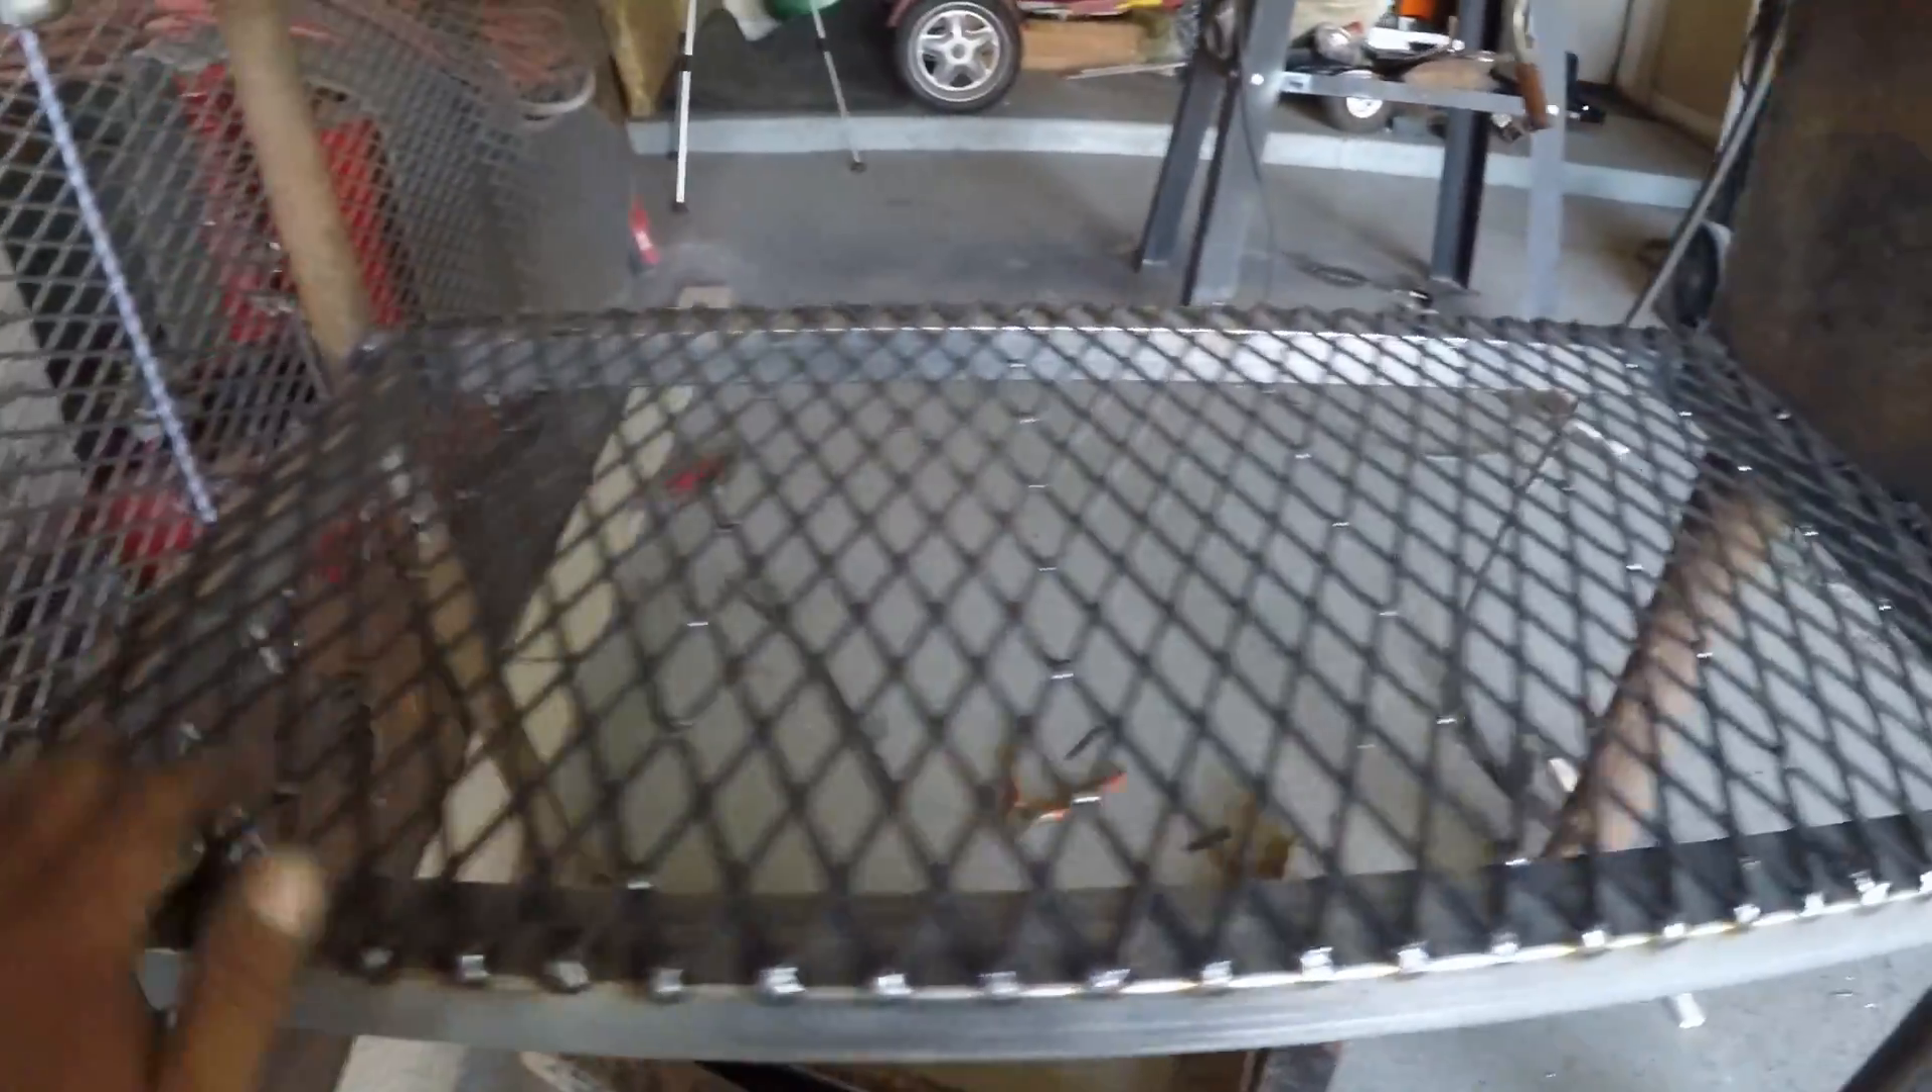Aquí ya tengo la tela de metal expandida instalada.